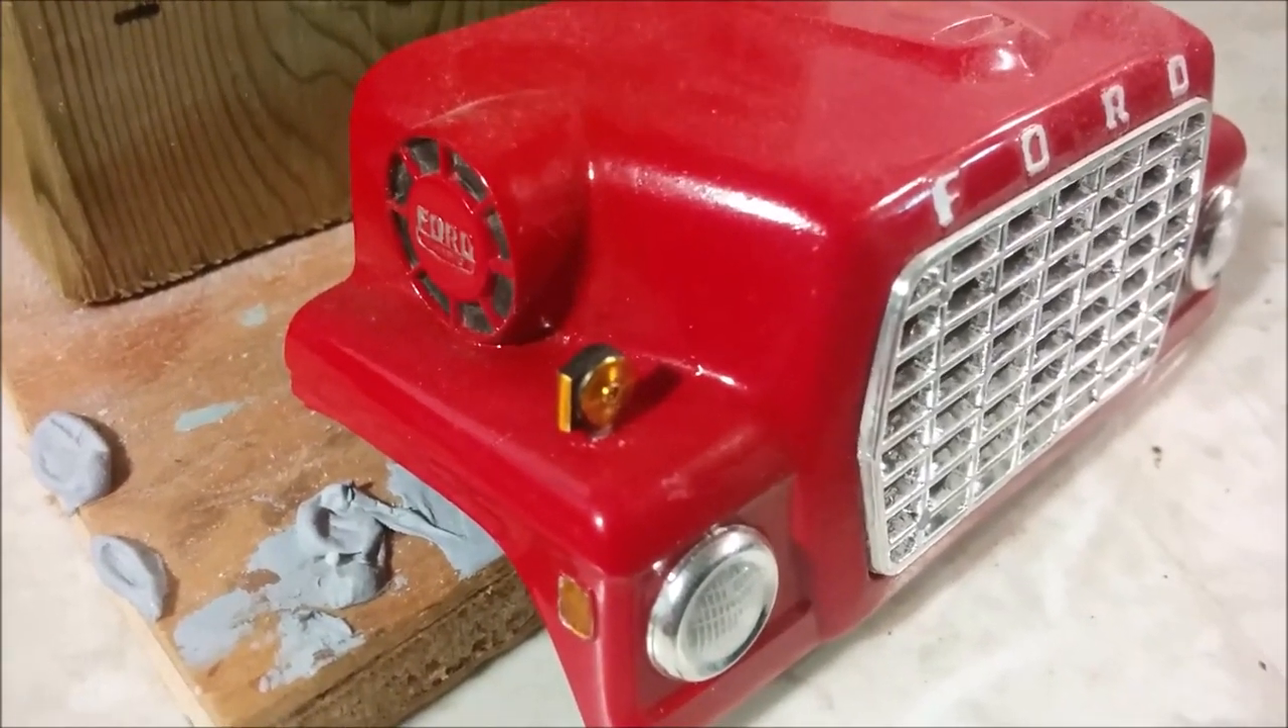I've also glued the front turn signal back on again.